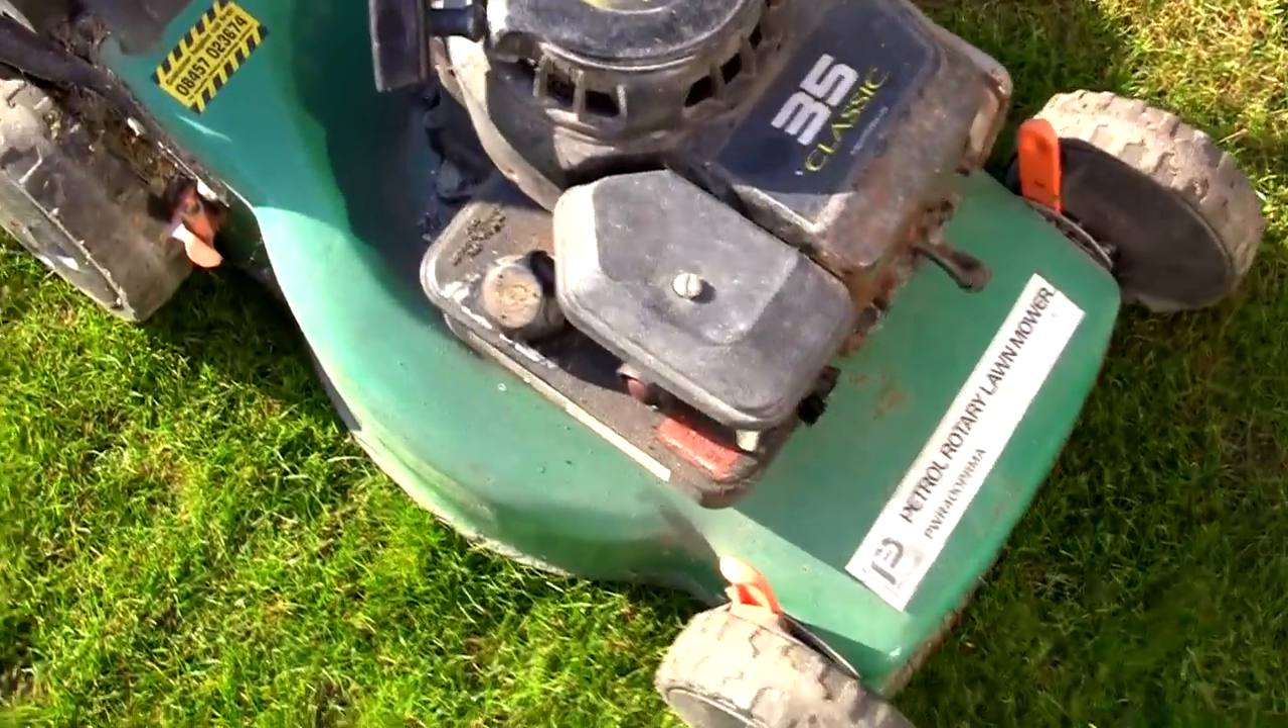And just before I do that I've just put this air filter box back on.